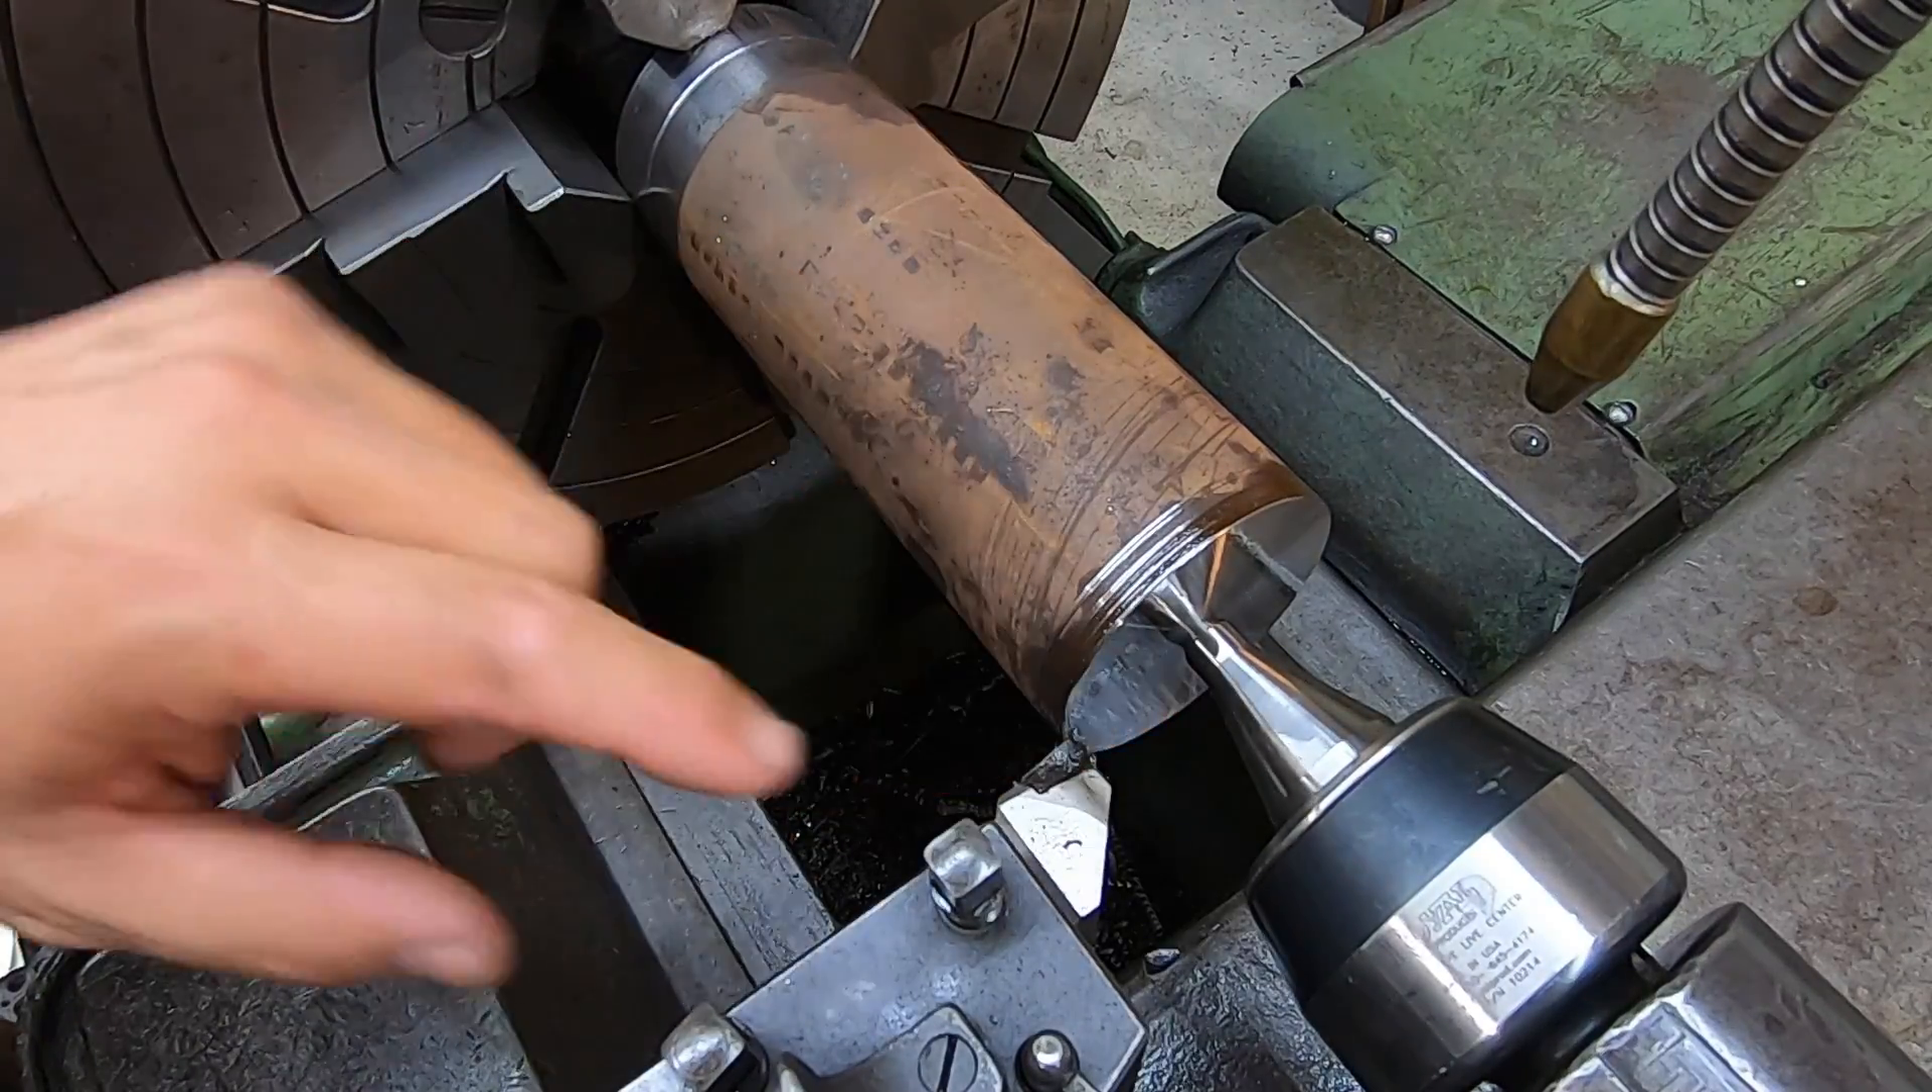We've got our workpiece already set up here in the Monarch lathe.